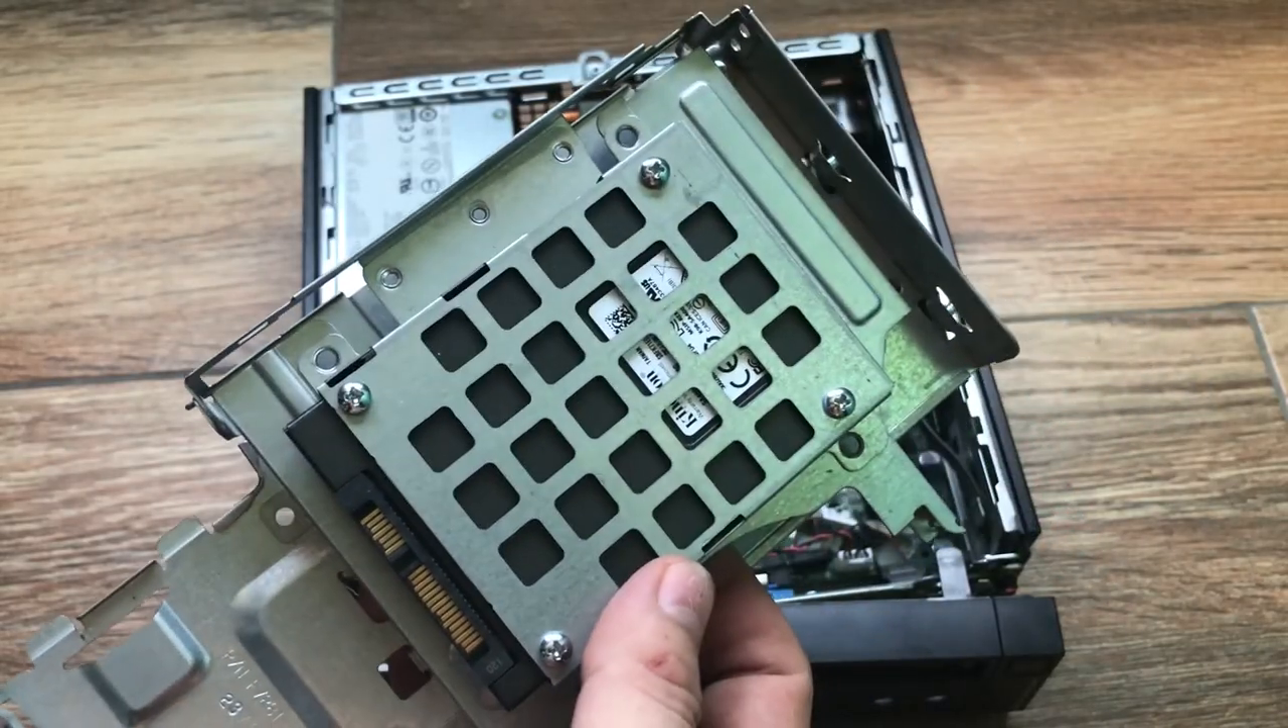De acuerdo, ha sido tan sencillo como atornillar estos tornillos y aquí ya queda enganchado lo que es el disco duro.